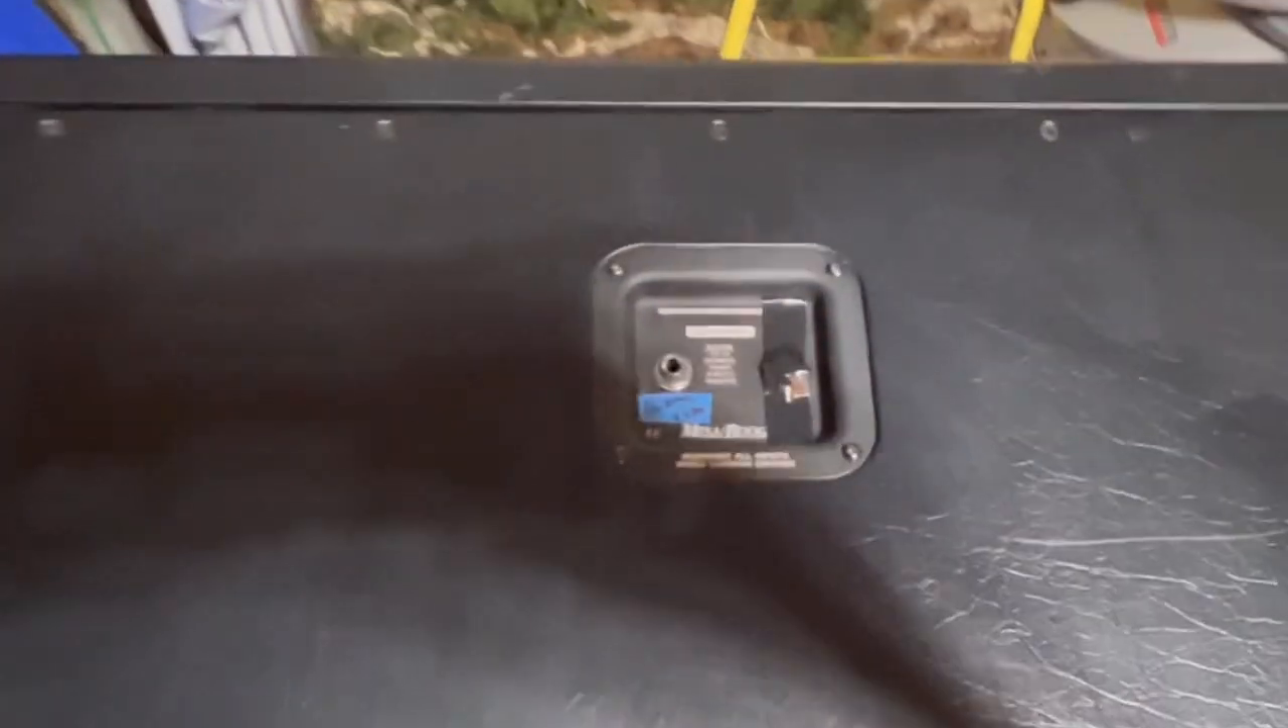All right got it all screwed back together and here's your final product the jack plate.